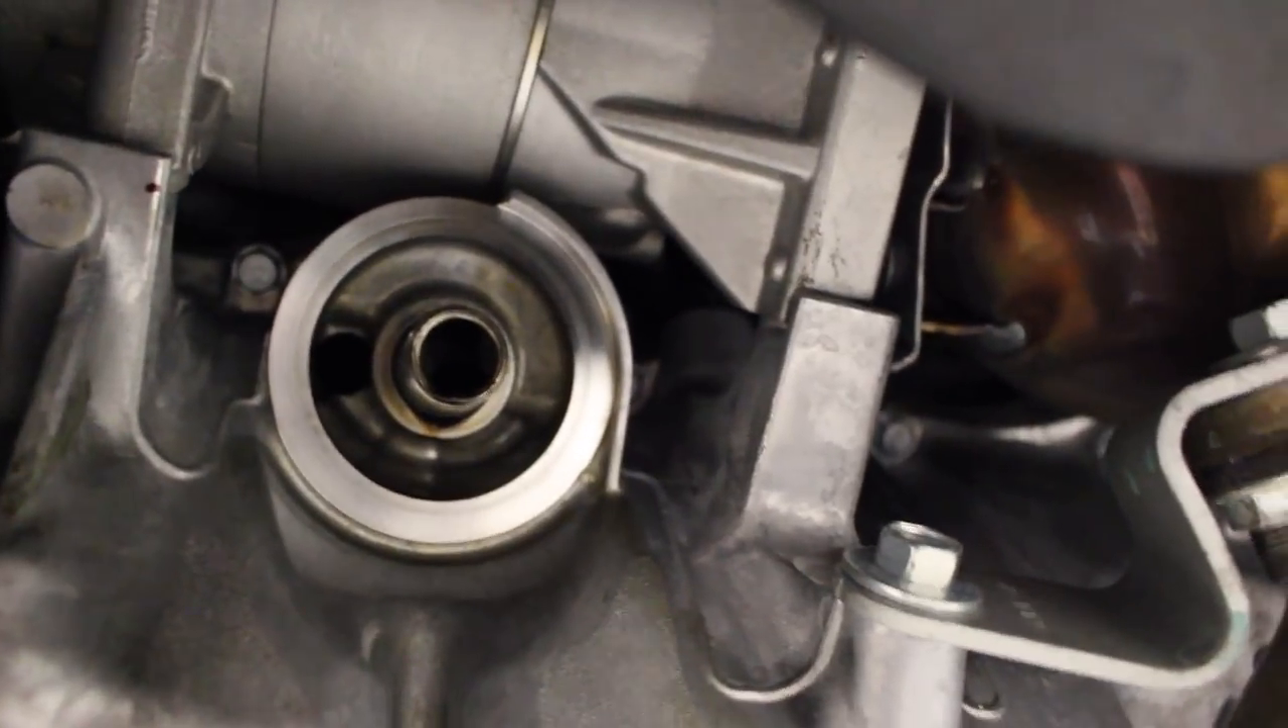Now the oil filter is off.